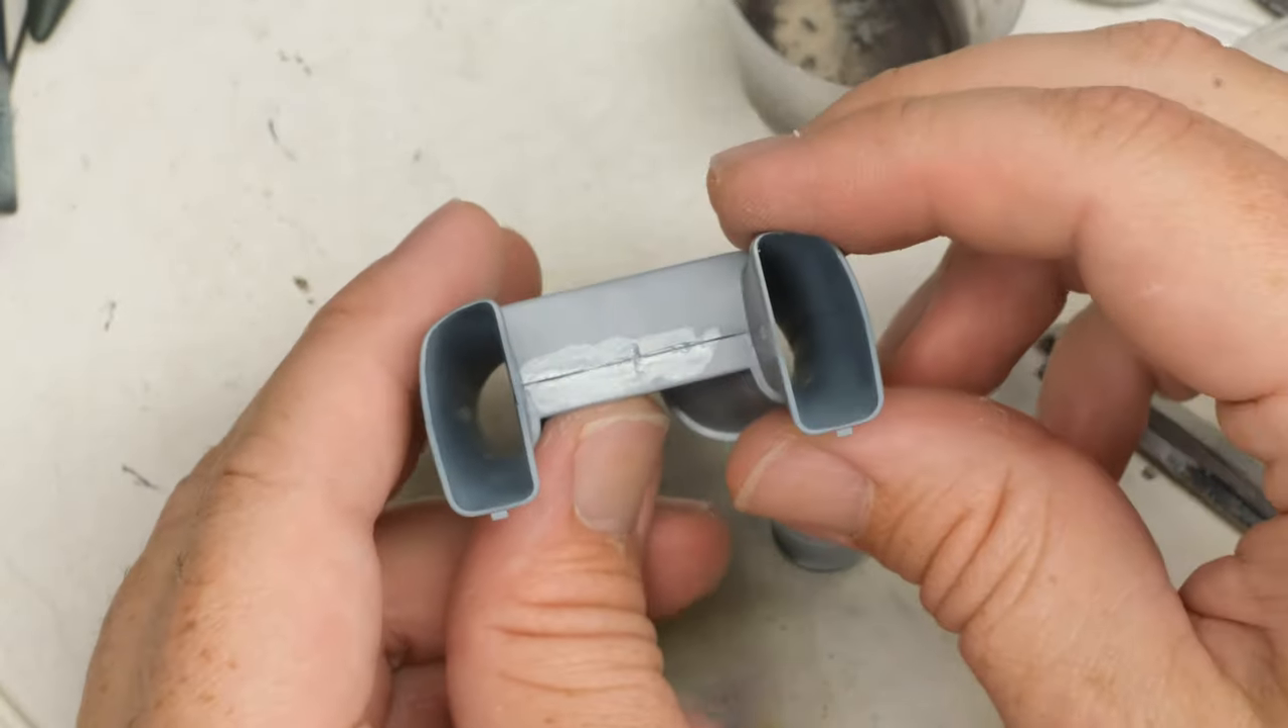Okay, now the intakes are together.